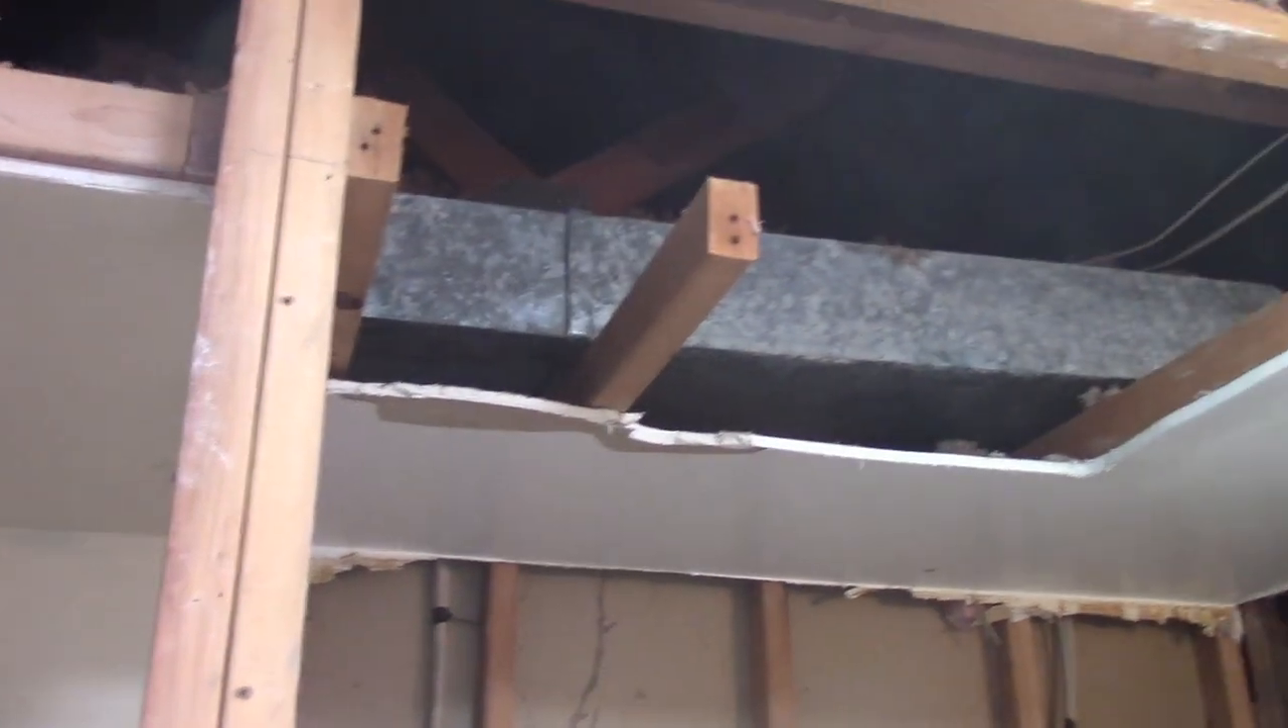Now I'm starting to take that soffit down.